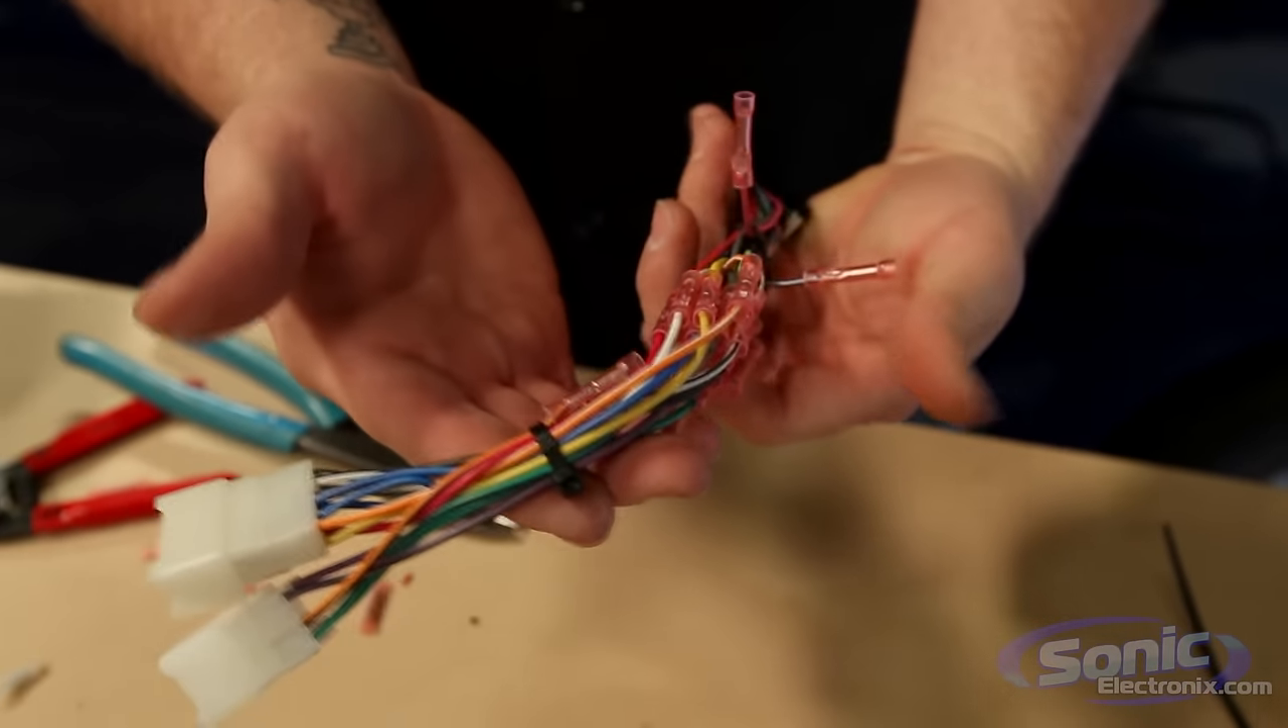Very basic, completed harness. End wires are capped off. Everything's wired color to color.